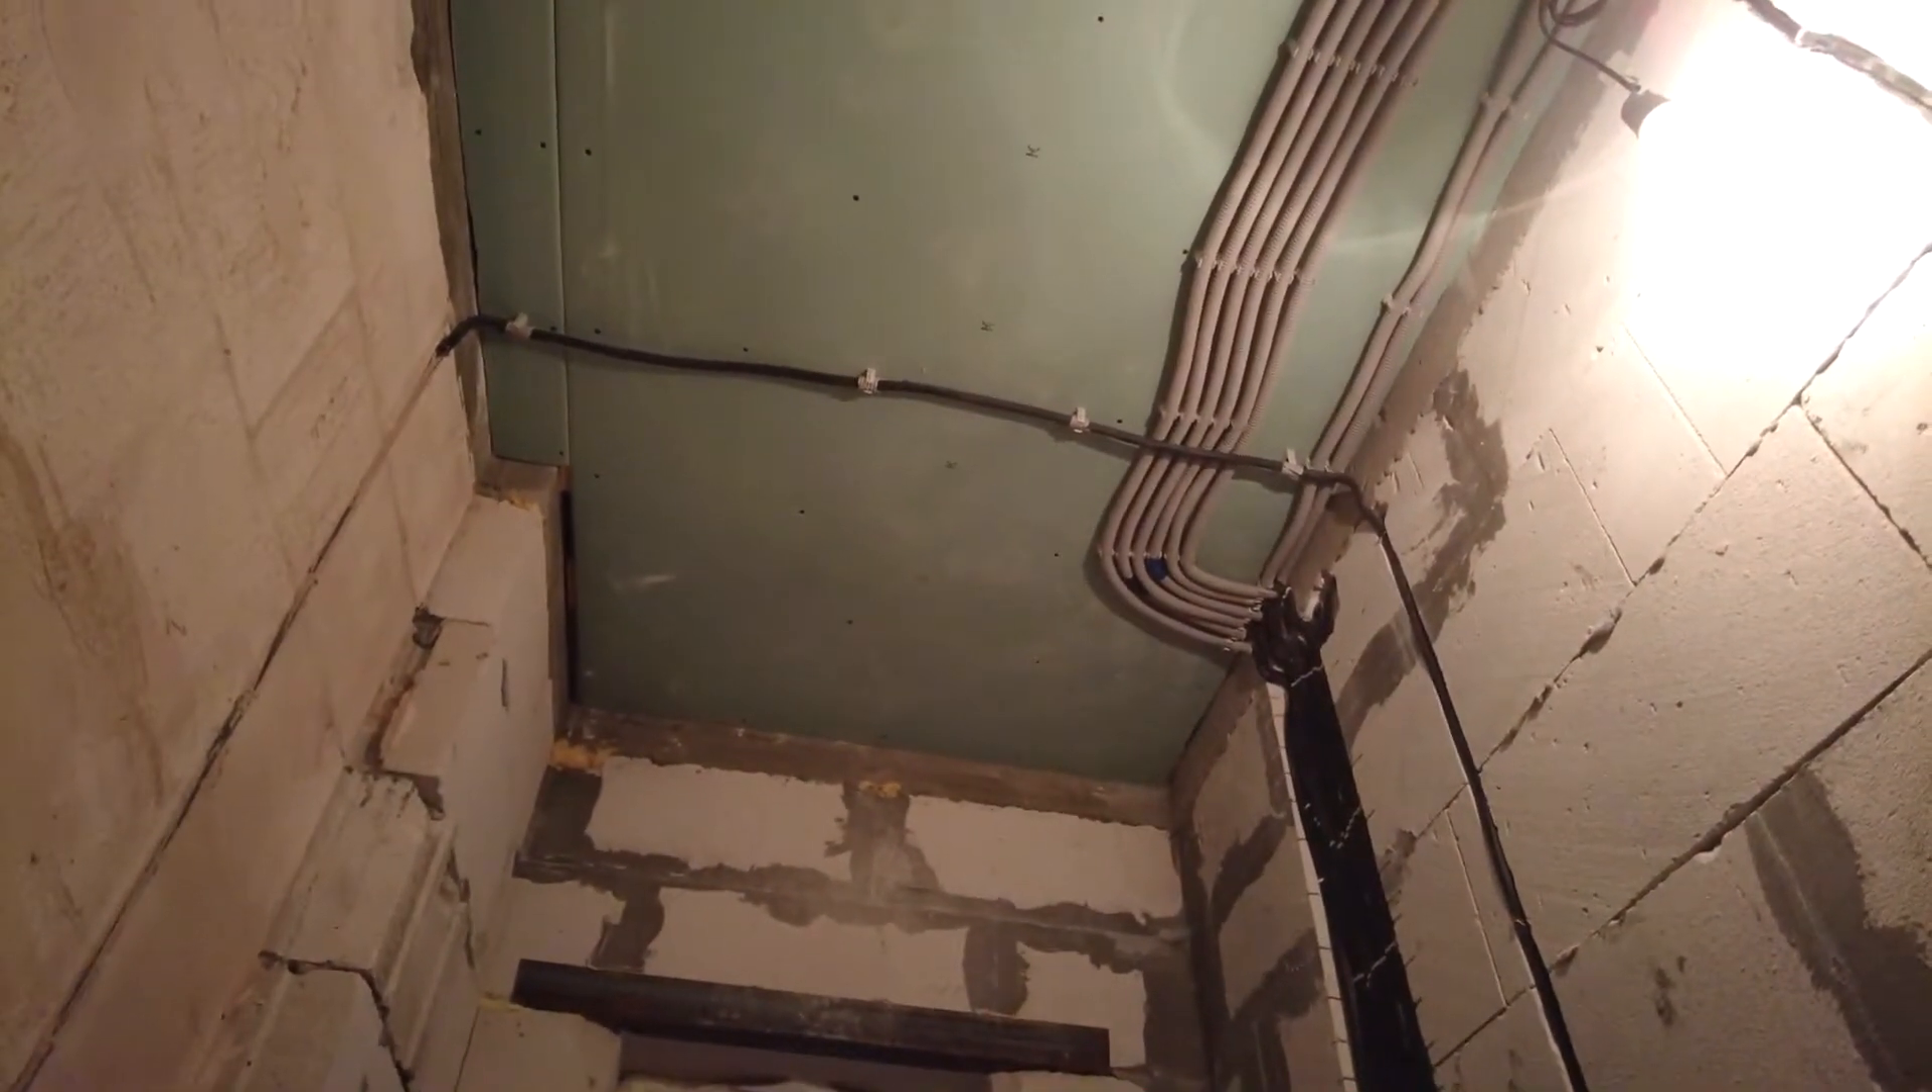Потолок пока не будем натягивать натяжной просто банально на него нету денег.